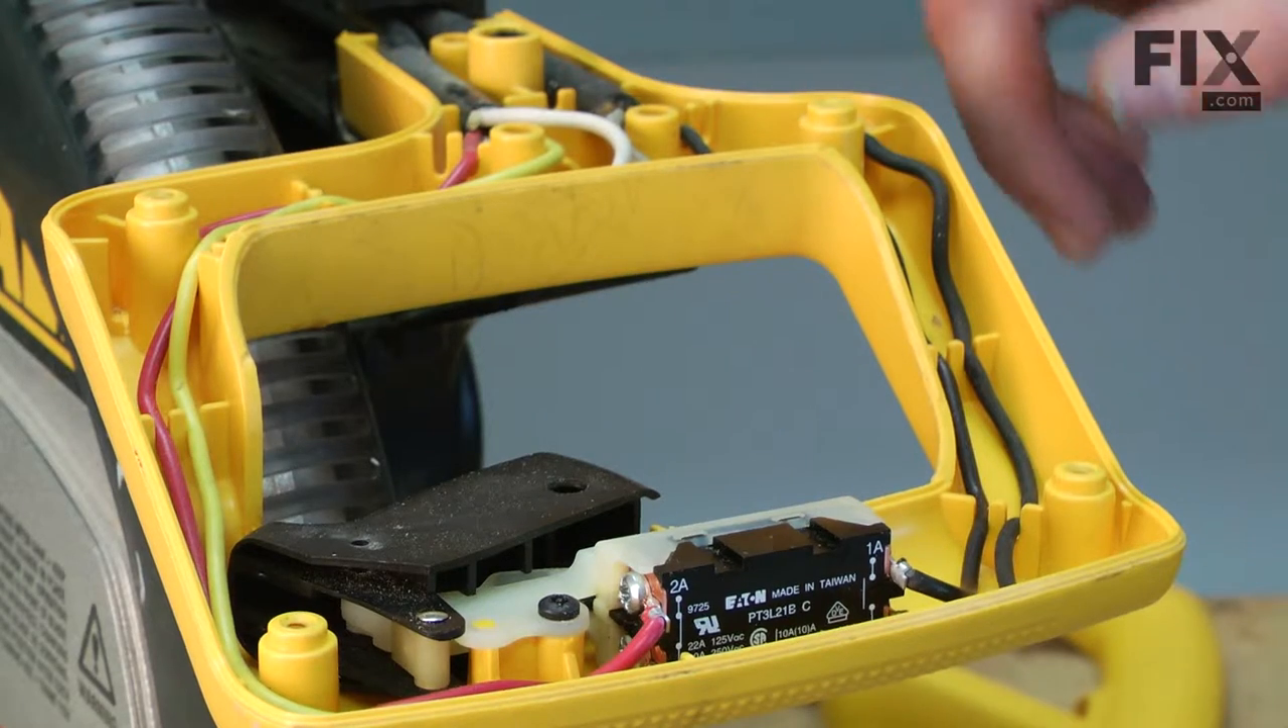With the top half of the handle out of our way, we now have access to the cord wires.